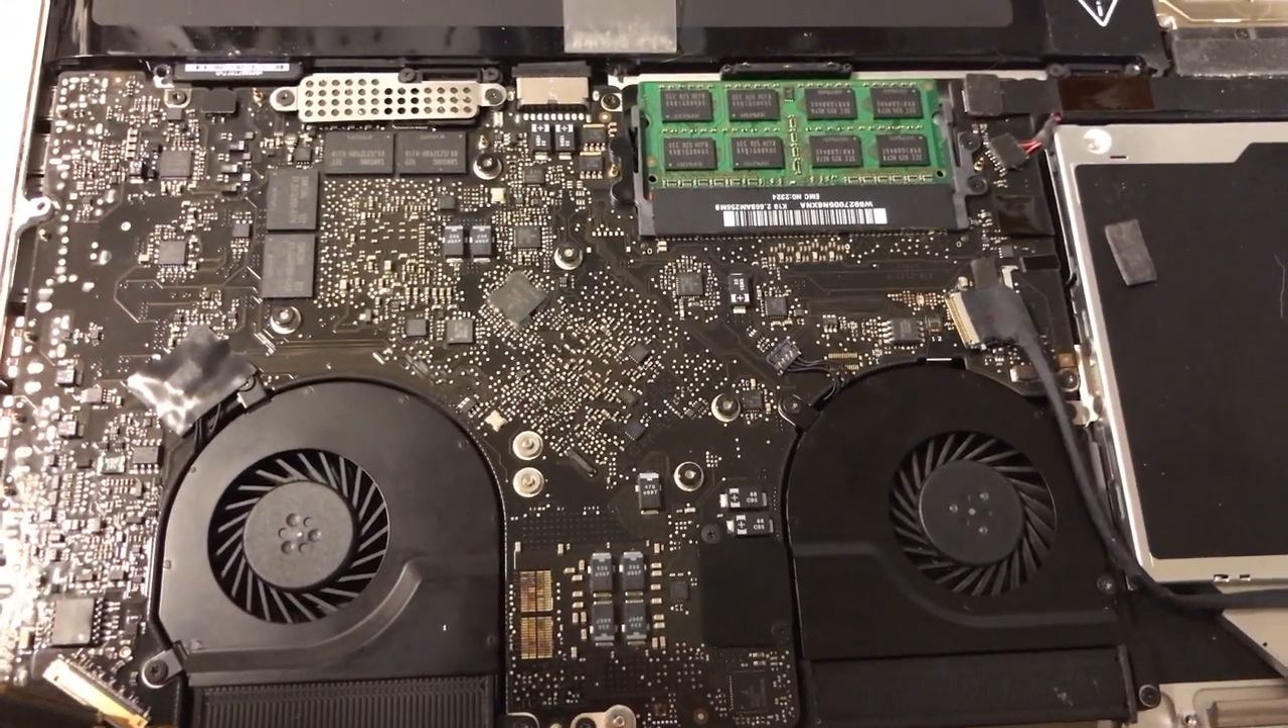But anyway, so yeah, so we got the motherboard all back in.